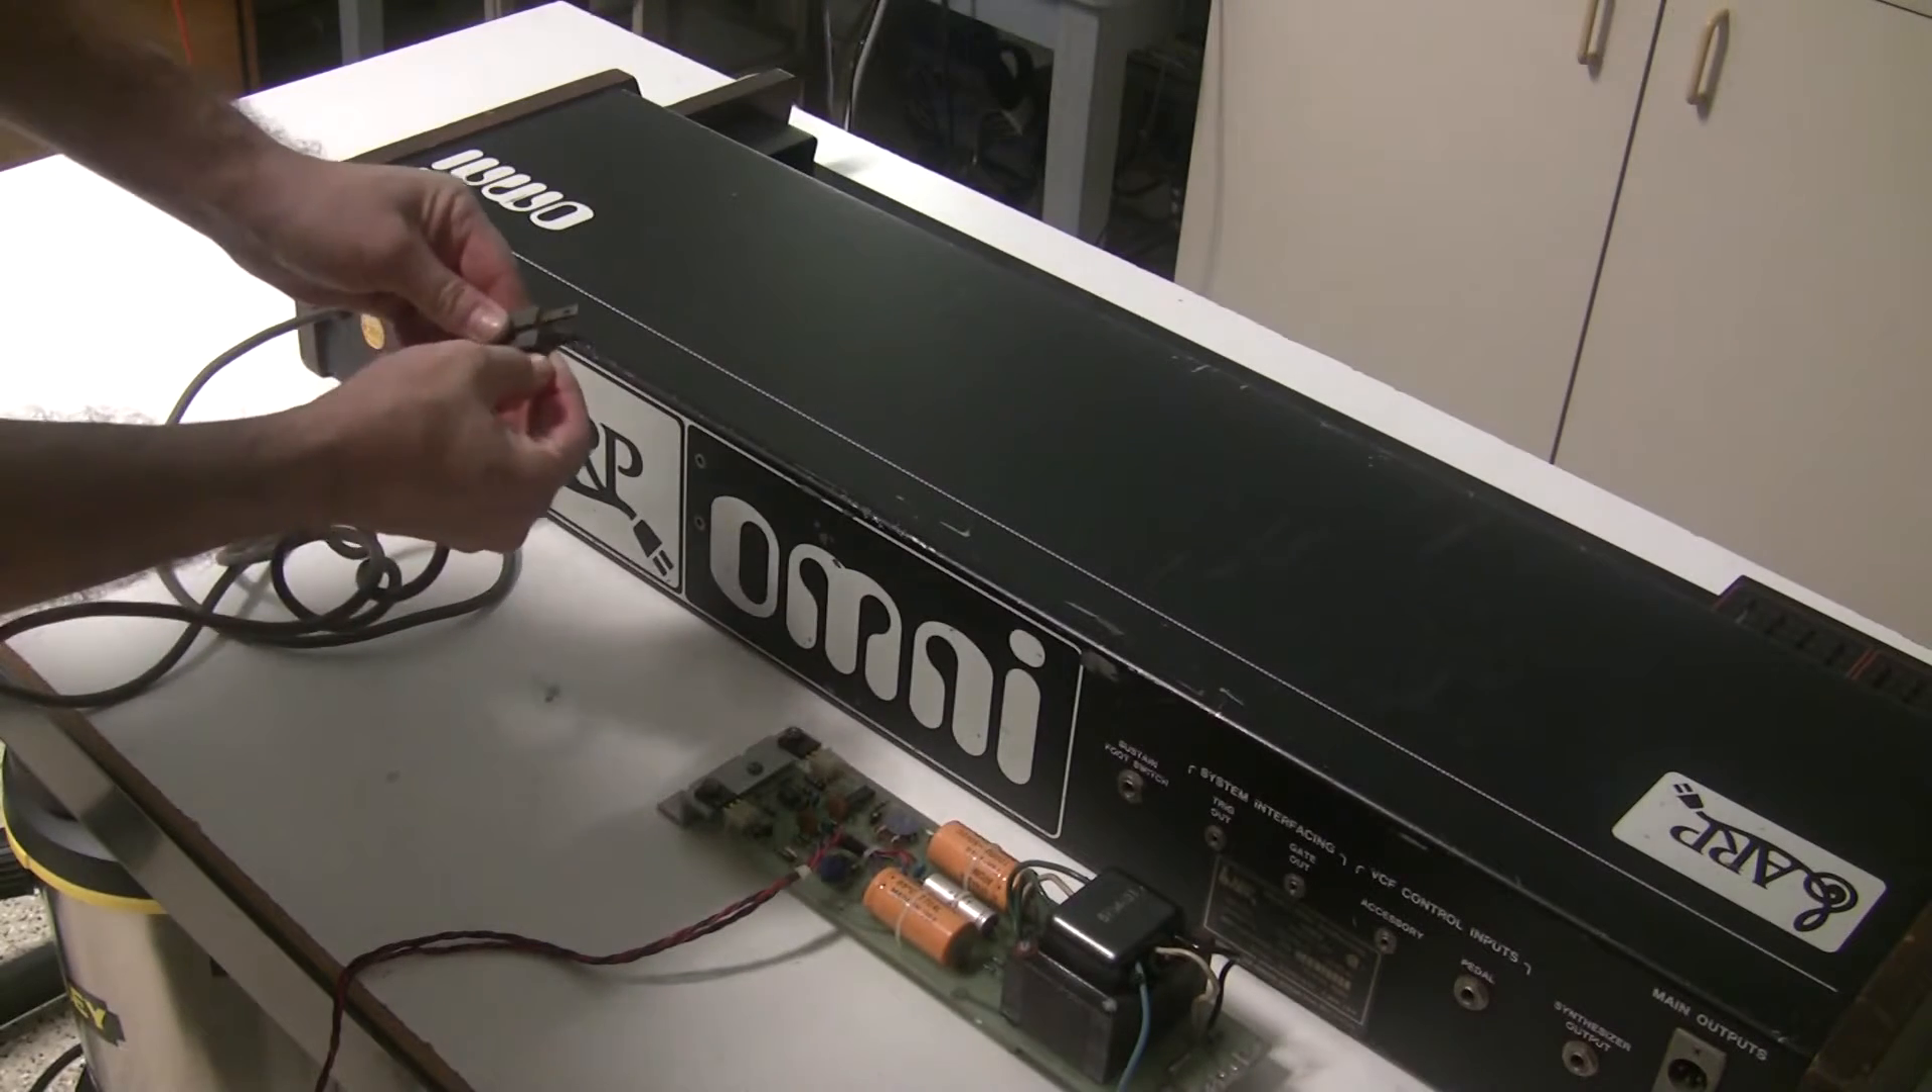So now I've got the power supply board out.